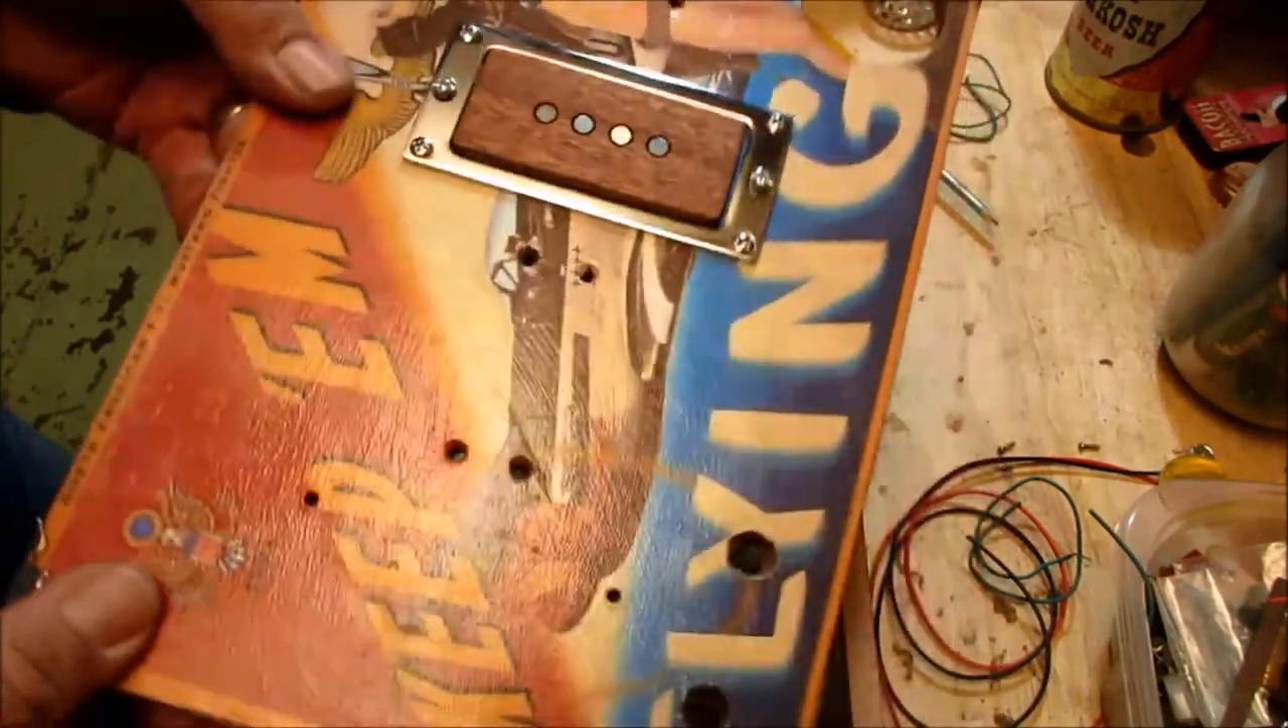Okay there we go we got the coil on.